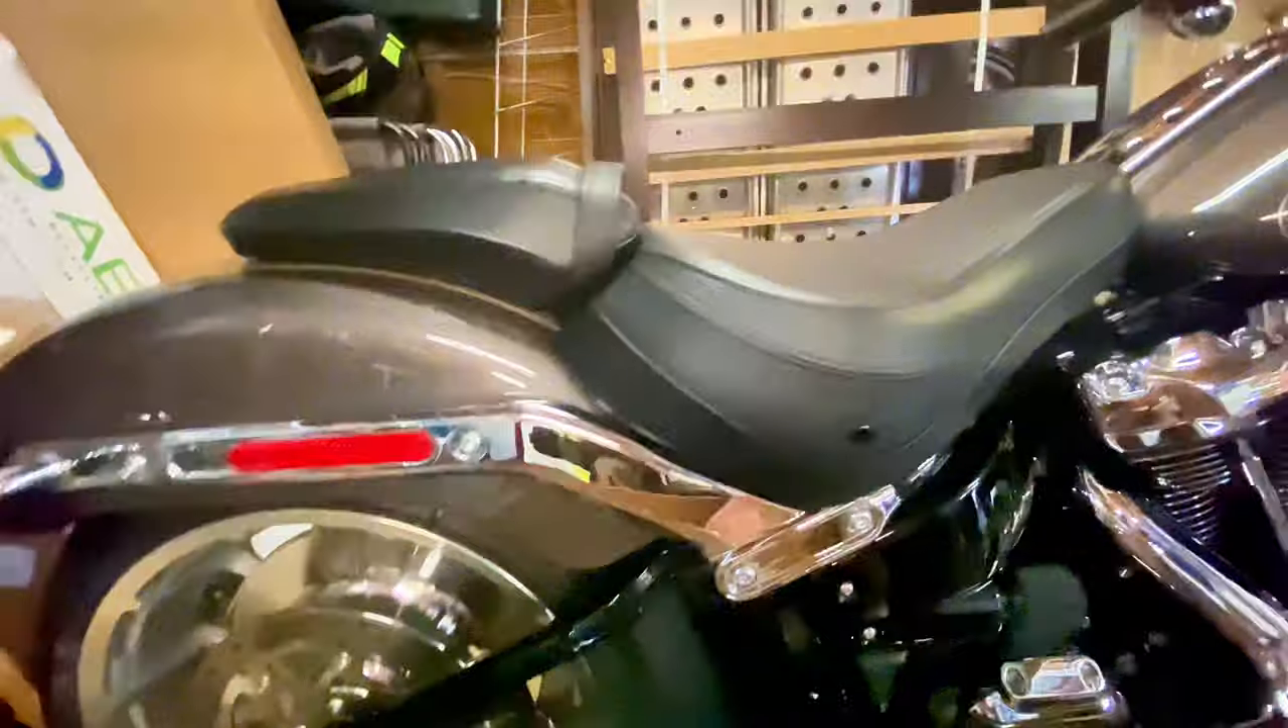The passenger seat is on there.